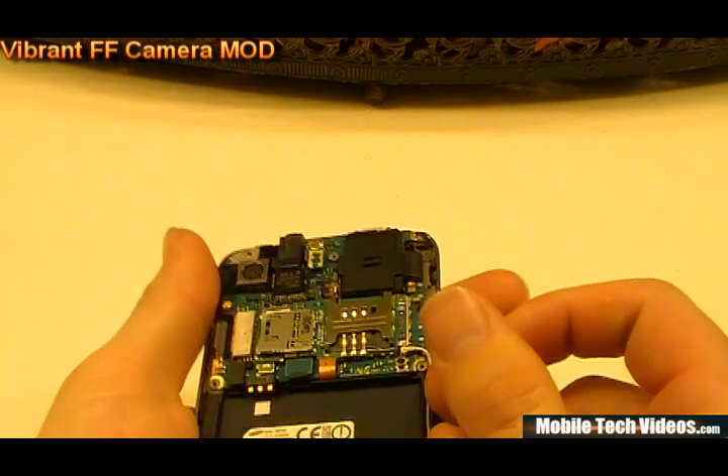So now we've gotten the back cover off, set it aside and then we'll go to the next step.